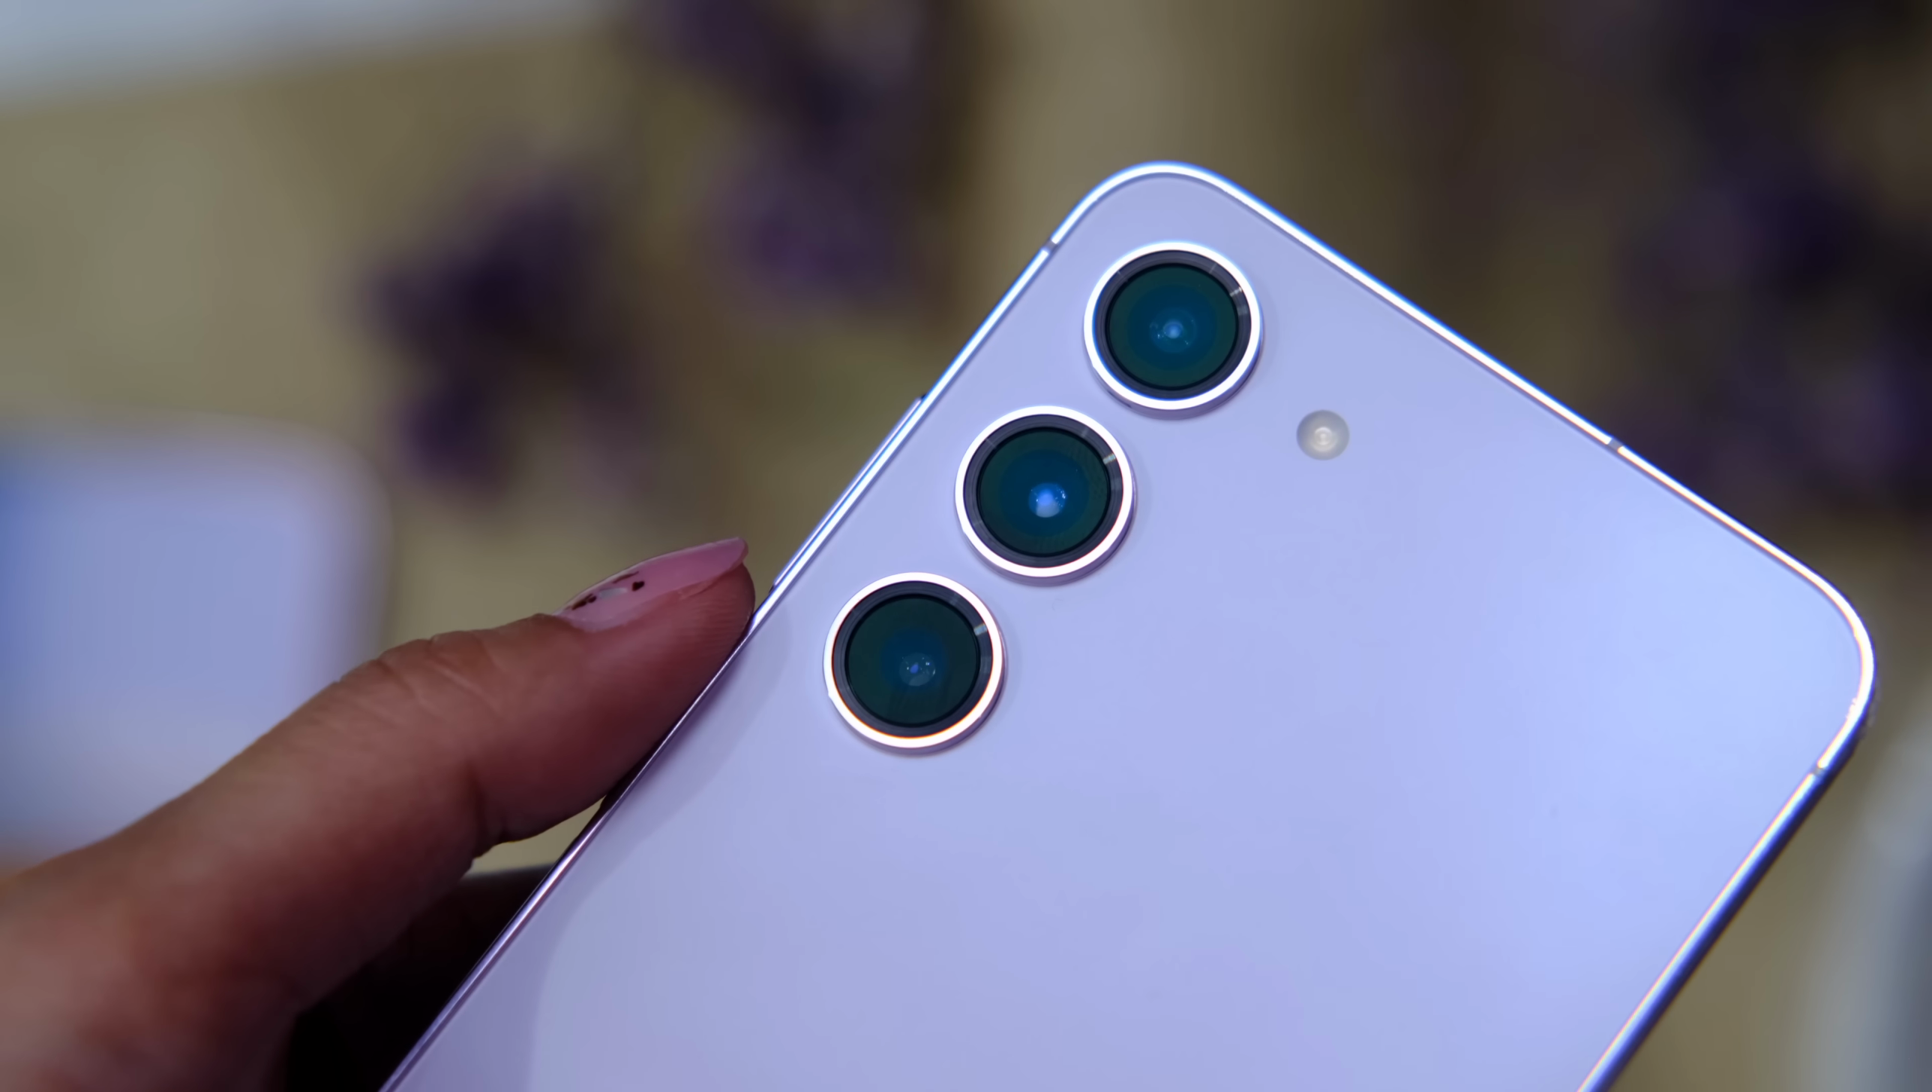We have the triple cam set up on the back there with a new design, and it's looking very sleek. Not completely flush, but very sleek.